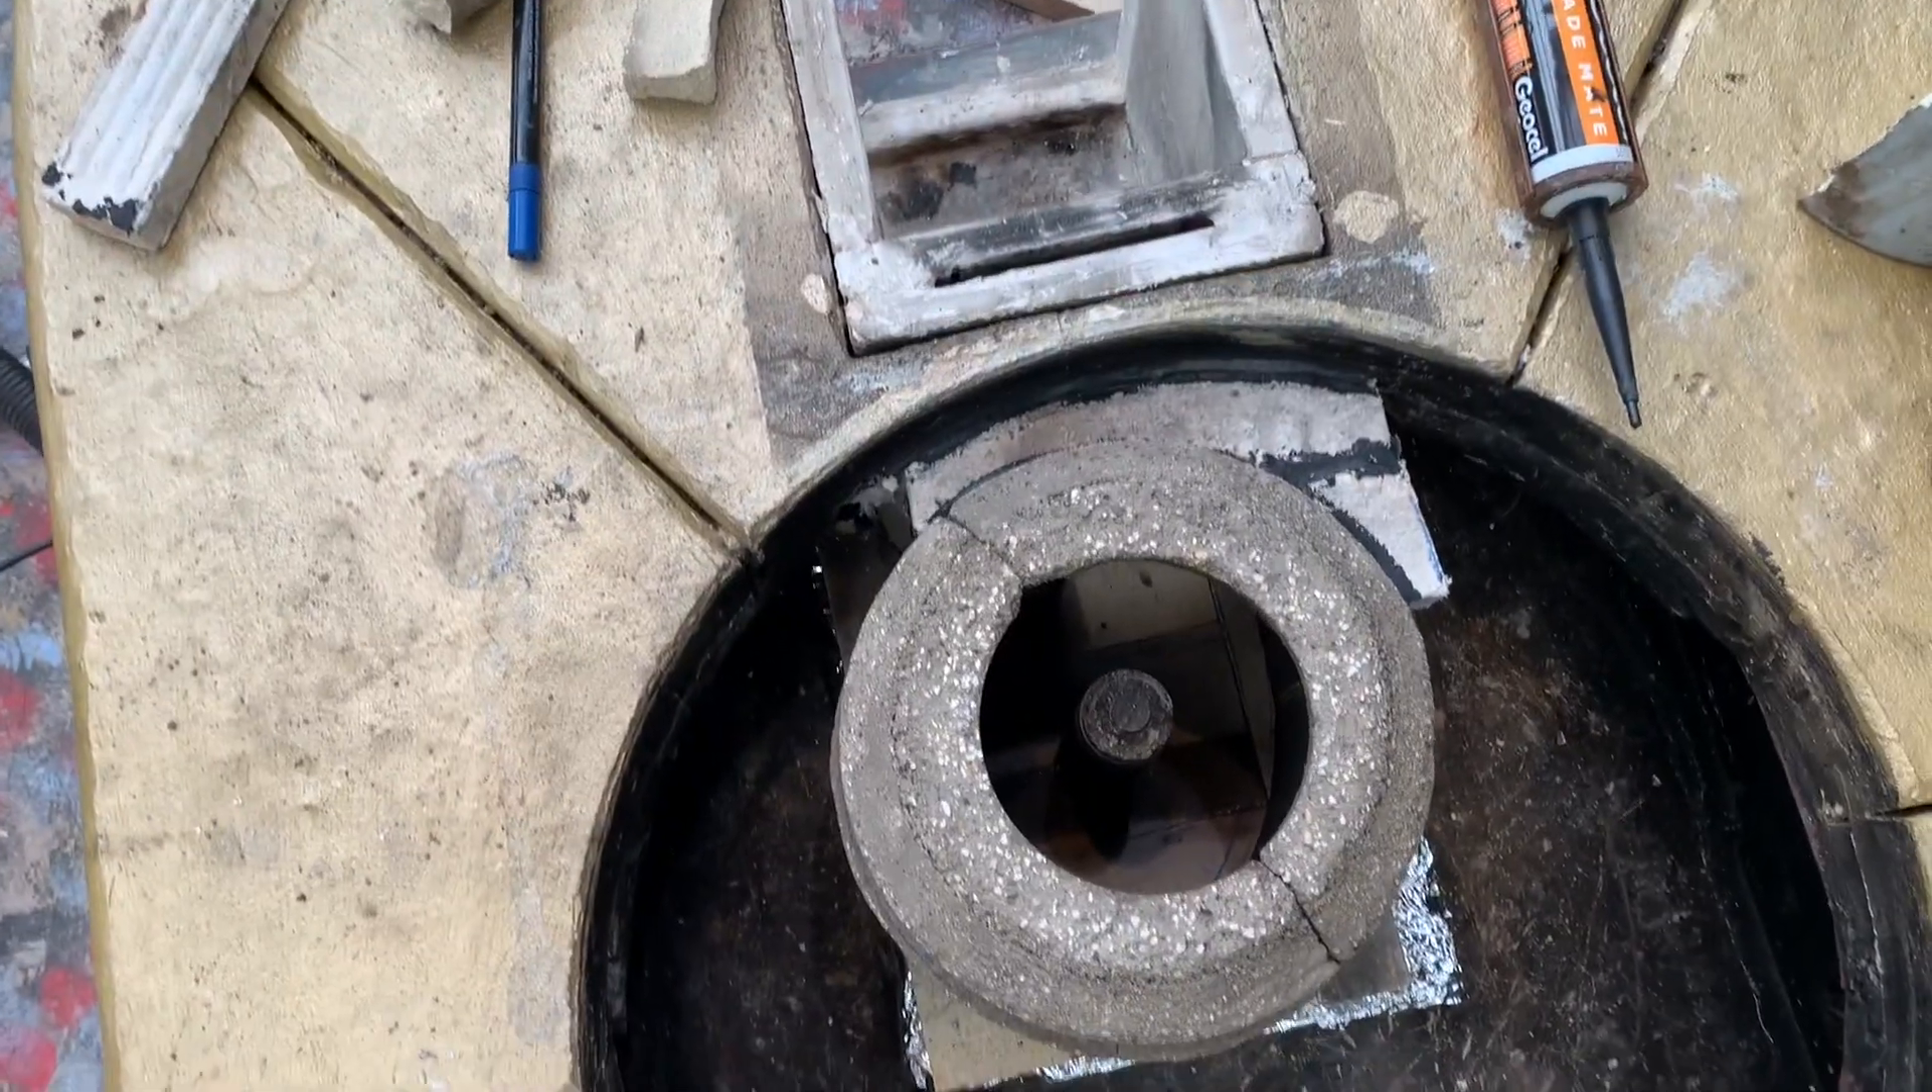So I've put the top components which actually take the diameter from eight to six inch and it's all set up in place now.